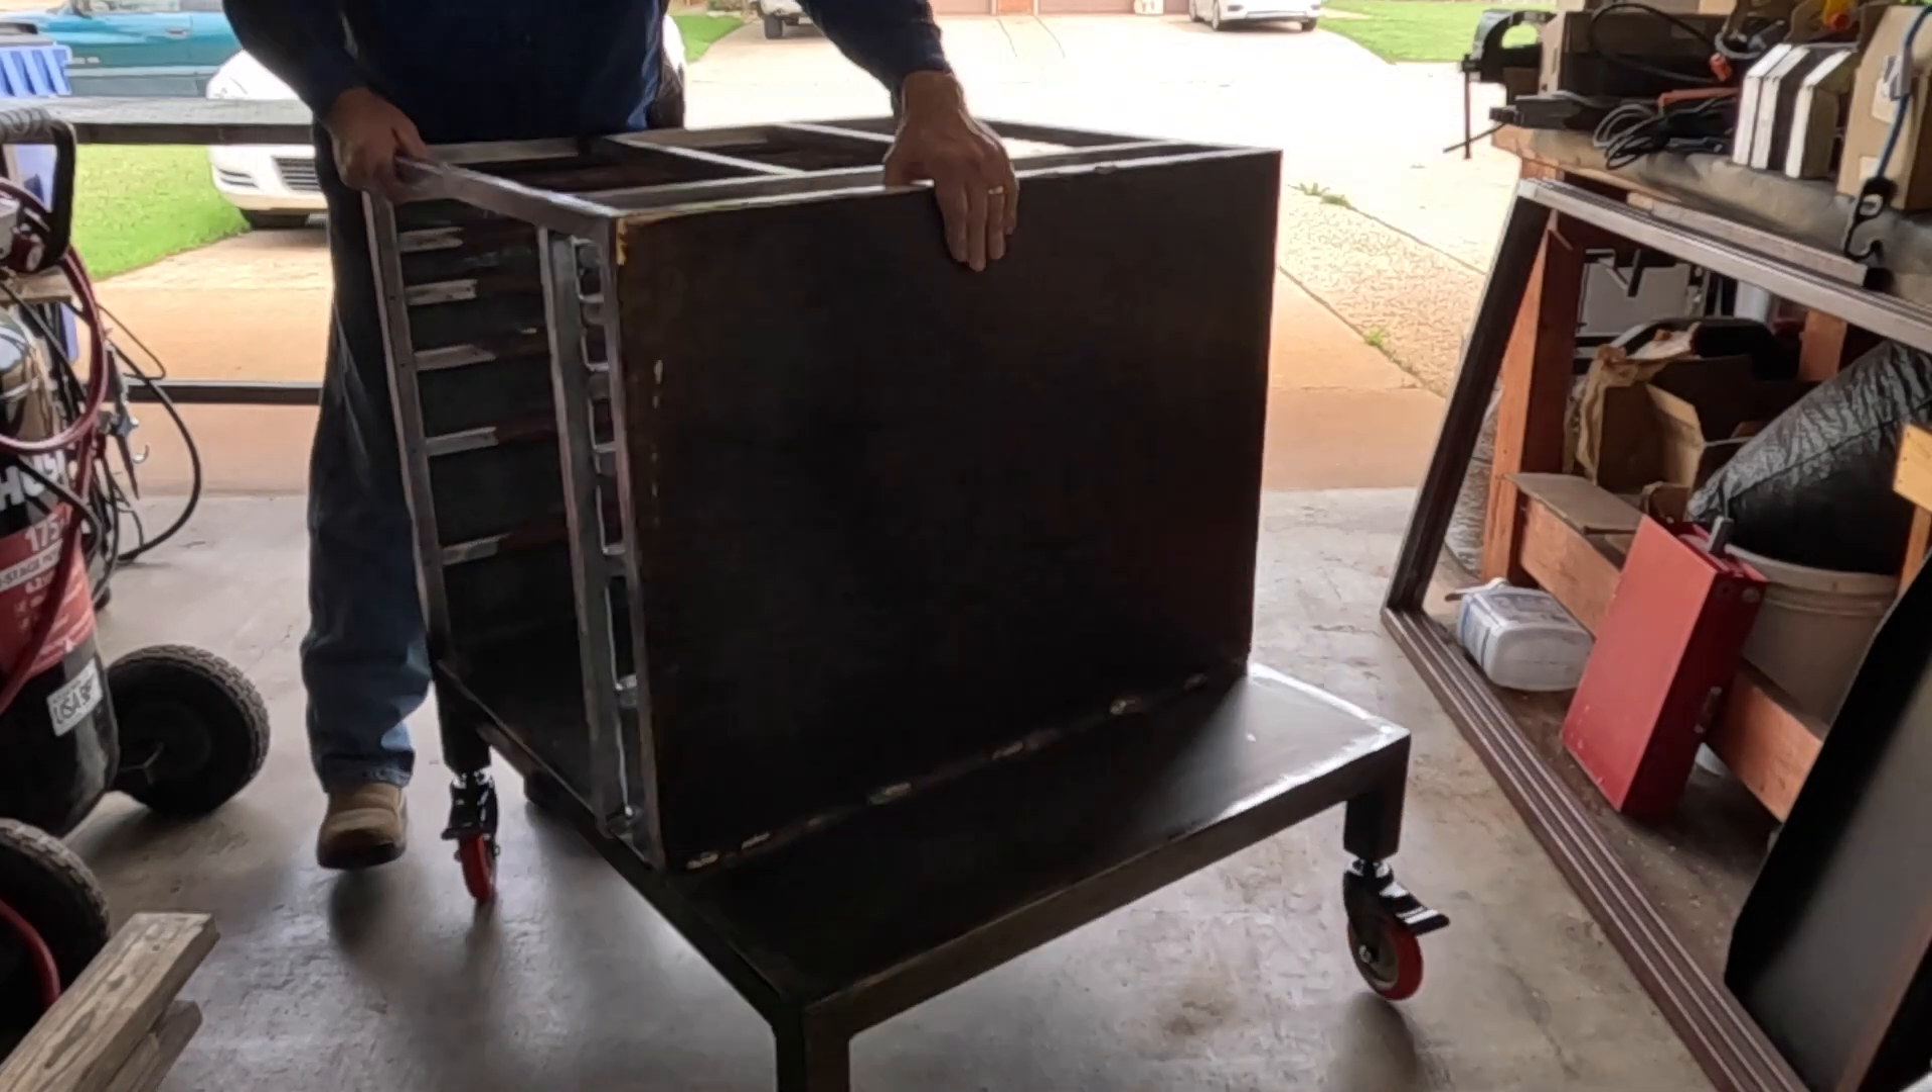If you'll notice I actually did get this outside panel on, tacked that on this morning.